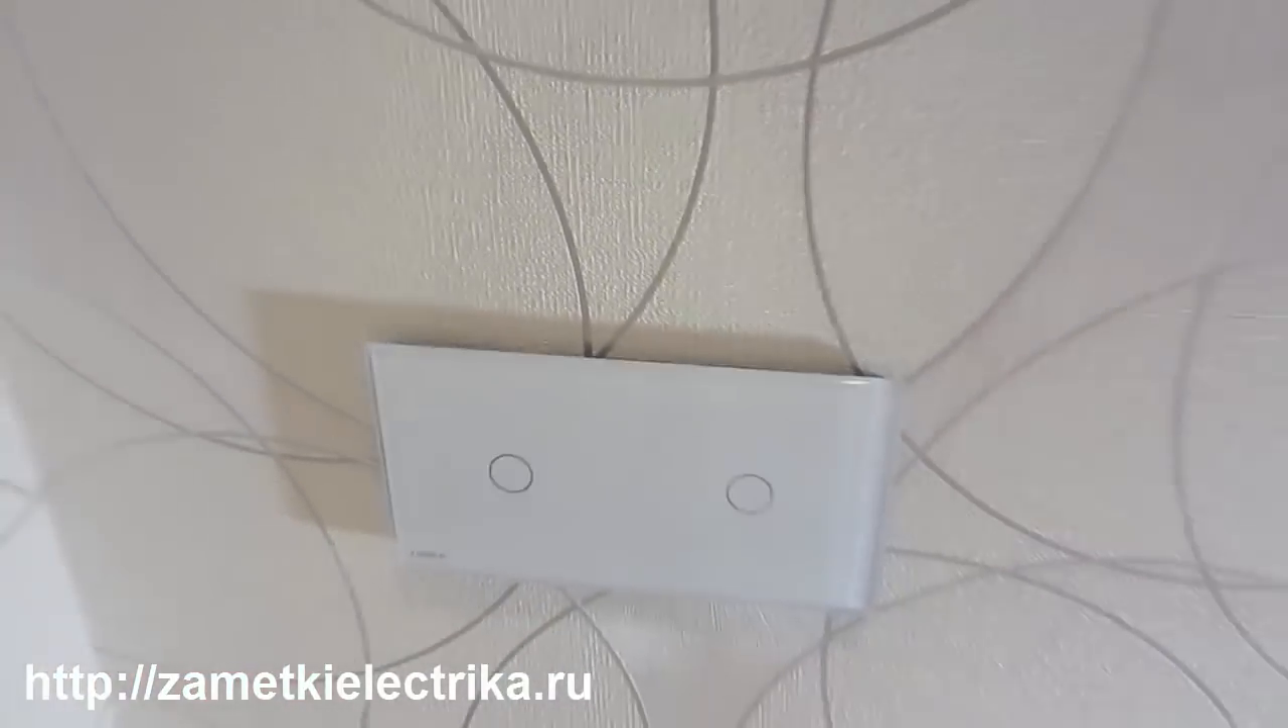Вот панель установлена, вот так он смотрится.